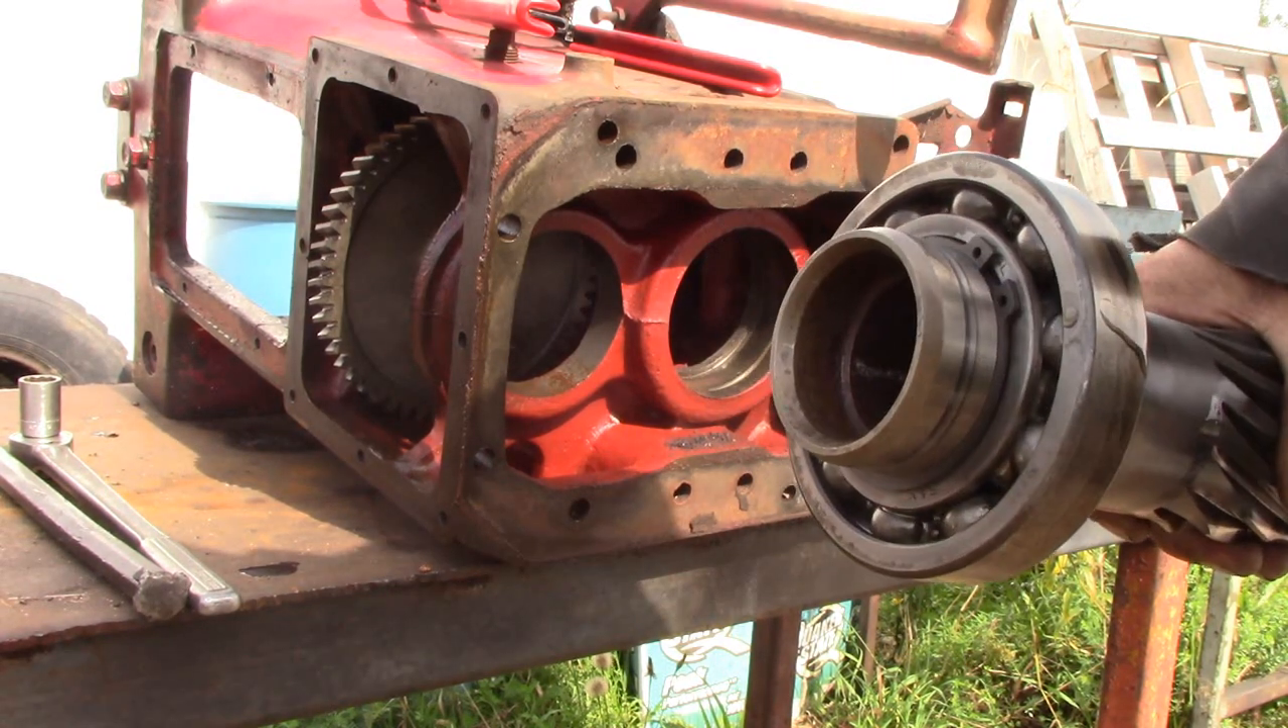We have our bearing on our shaft now, so we're ready to start putting things back together.